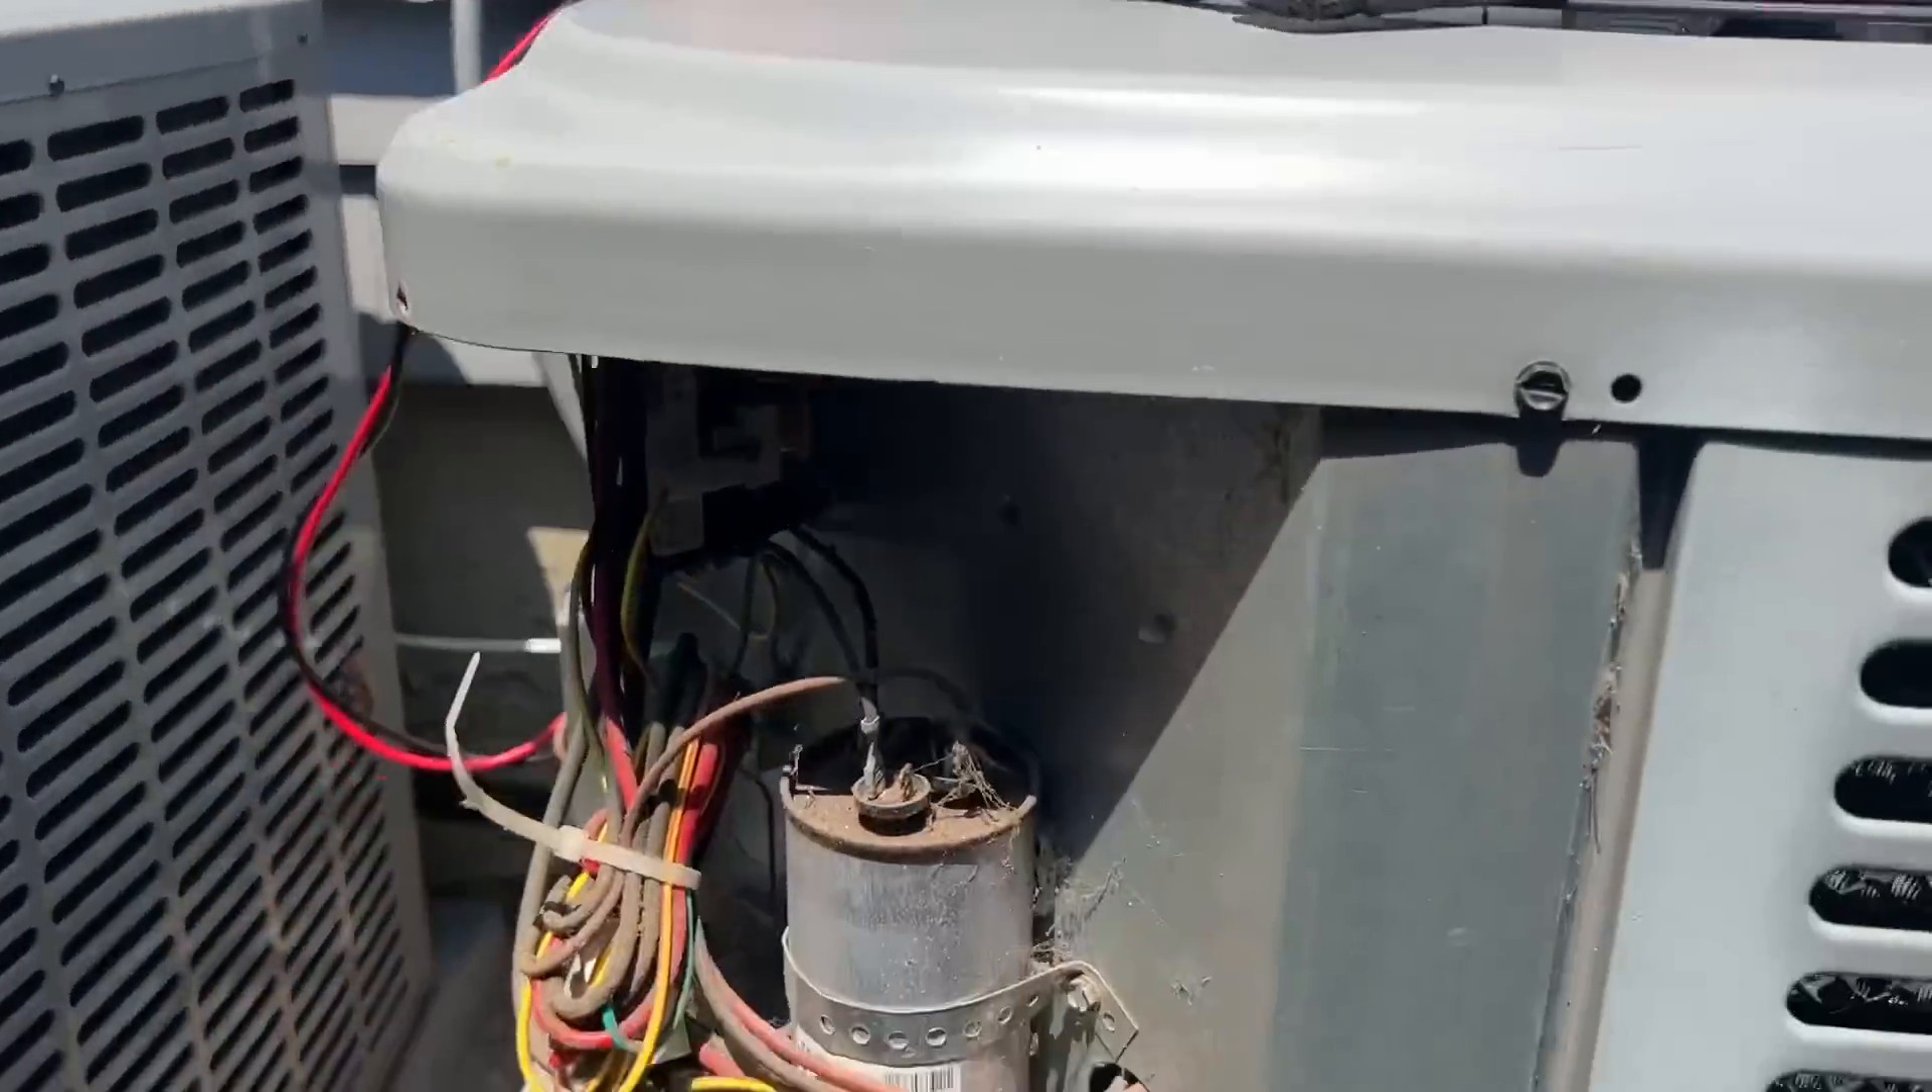So the next thing we're going to do we're going to head on over to the electrical compartment that you notice that the cover is already off right.